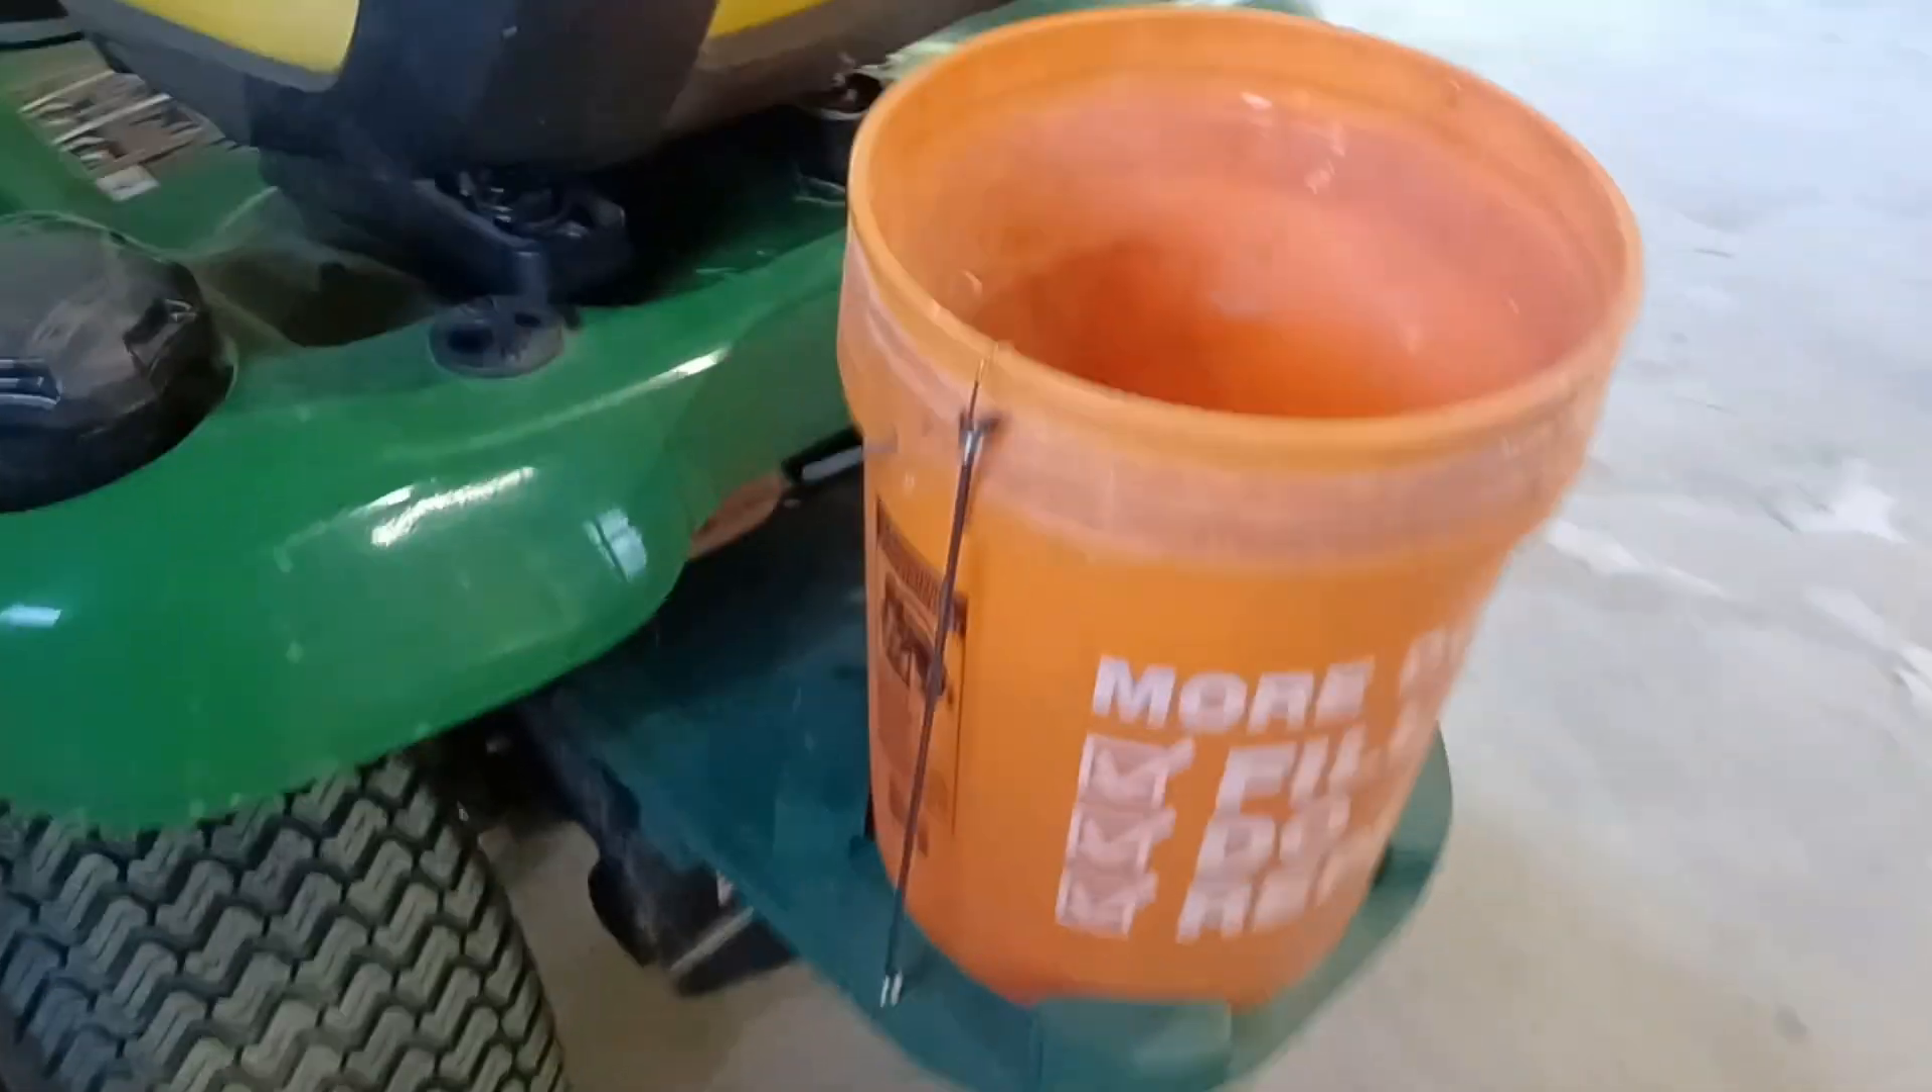Now I've got a bucket attached.